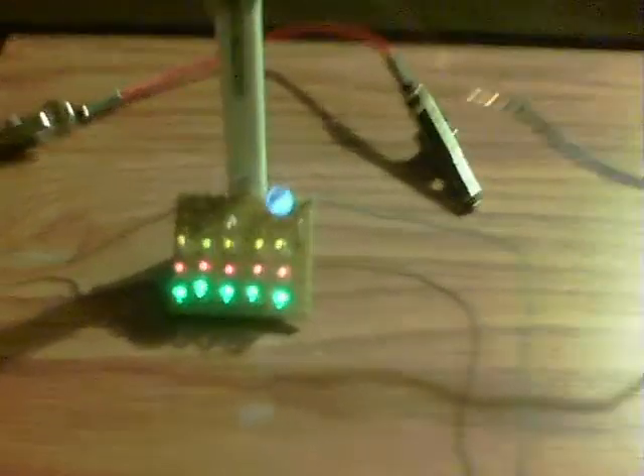I've now got 16 LEDs on that small board there.